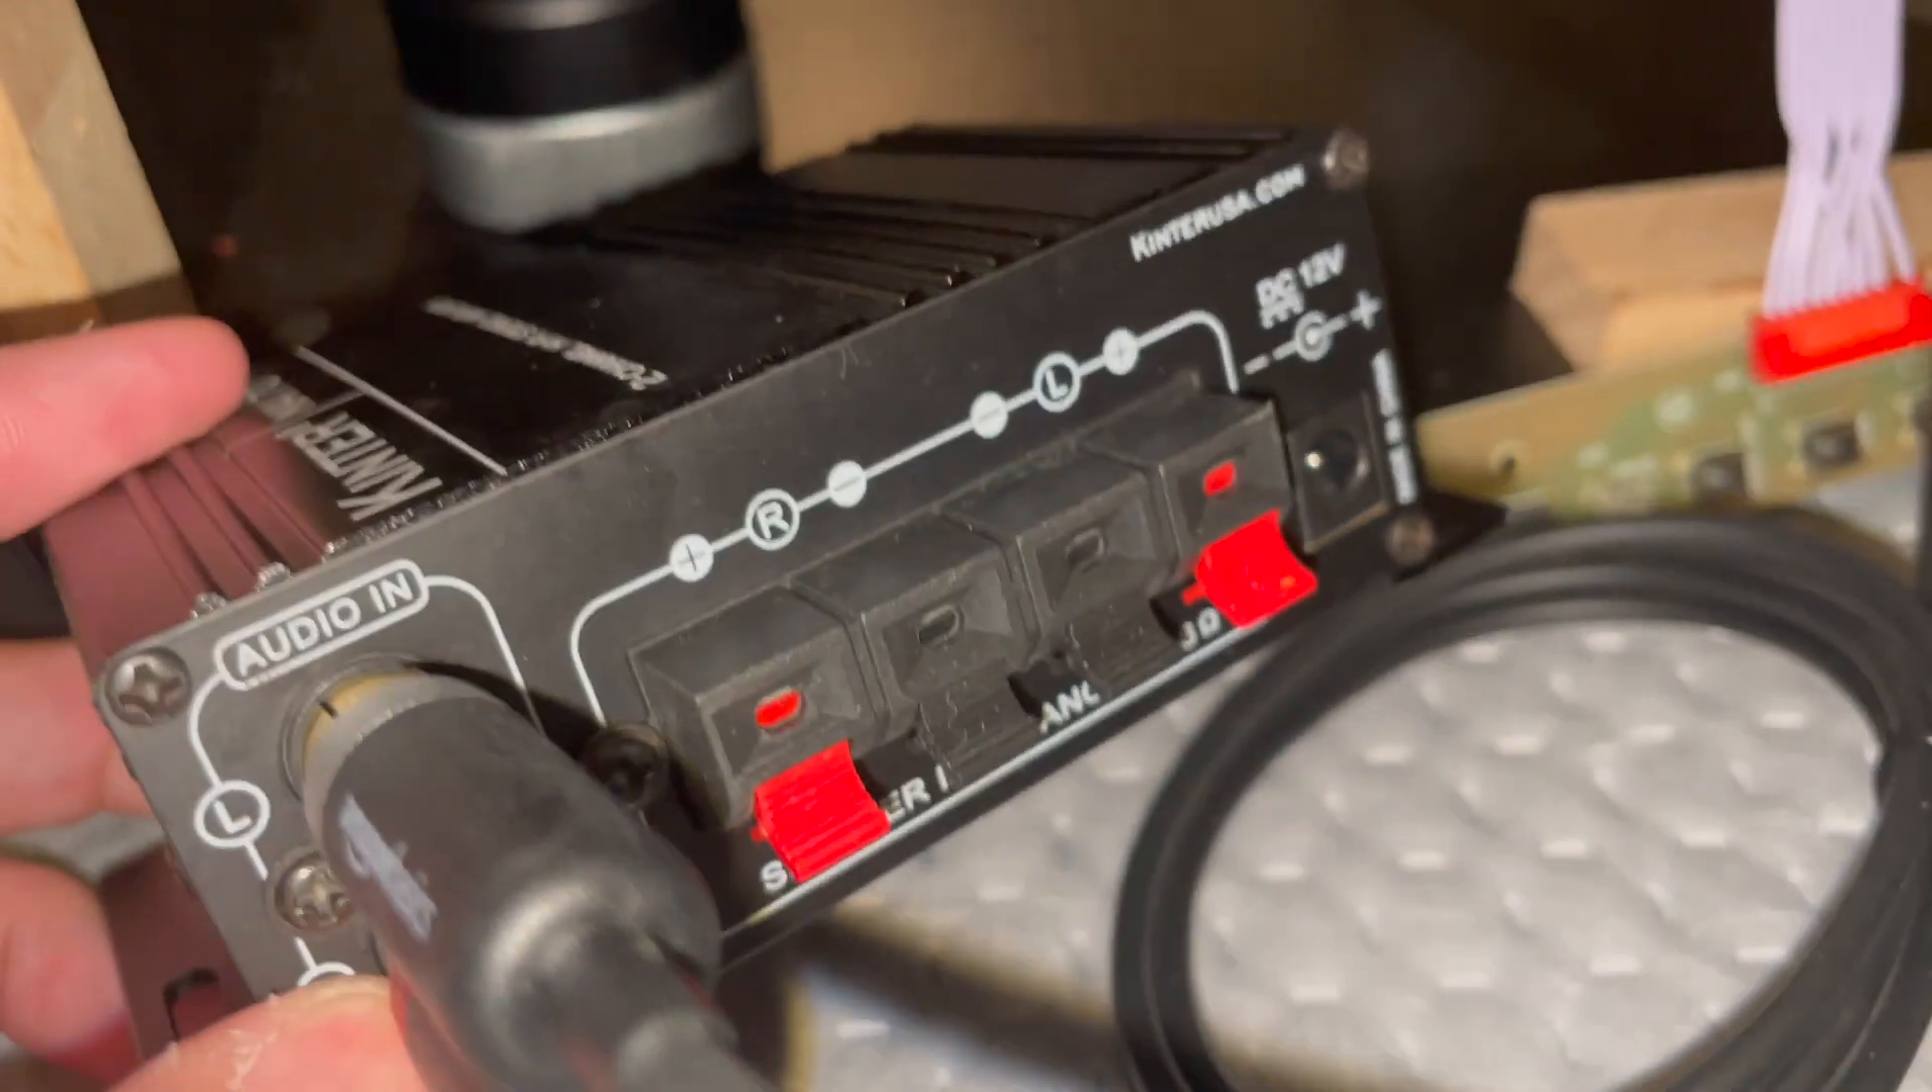The RCA is hooked up now to my amp.